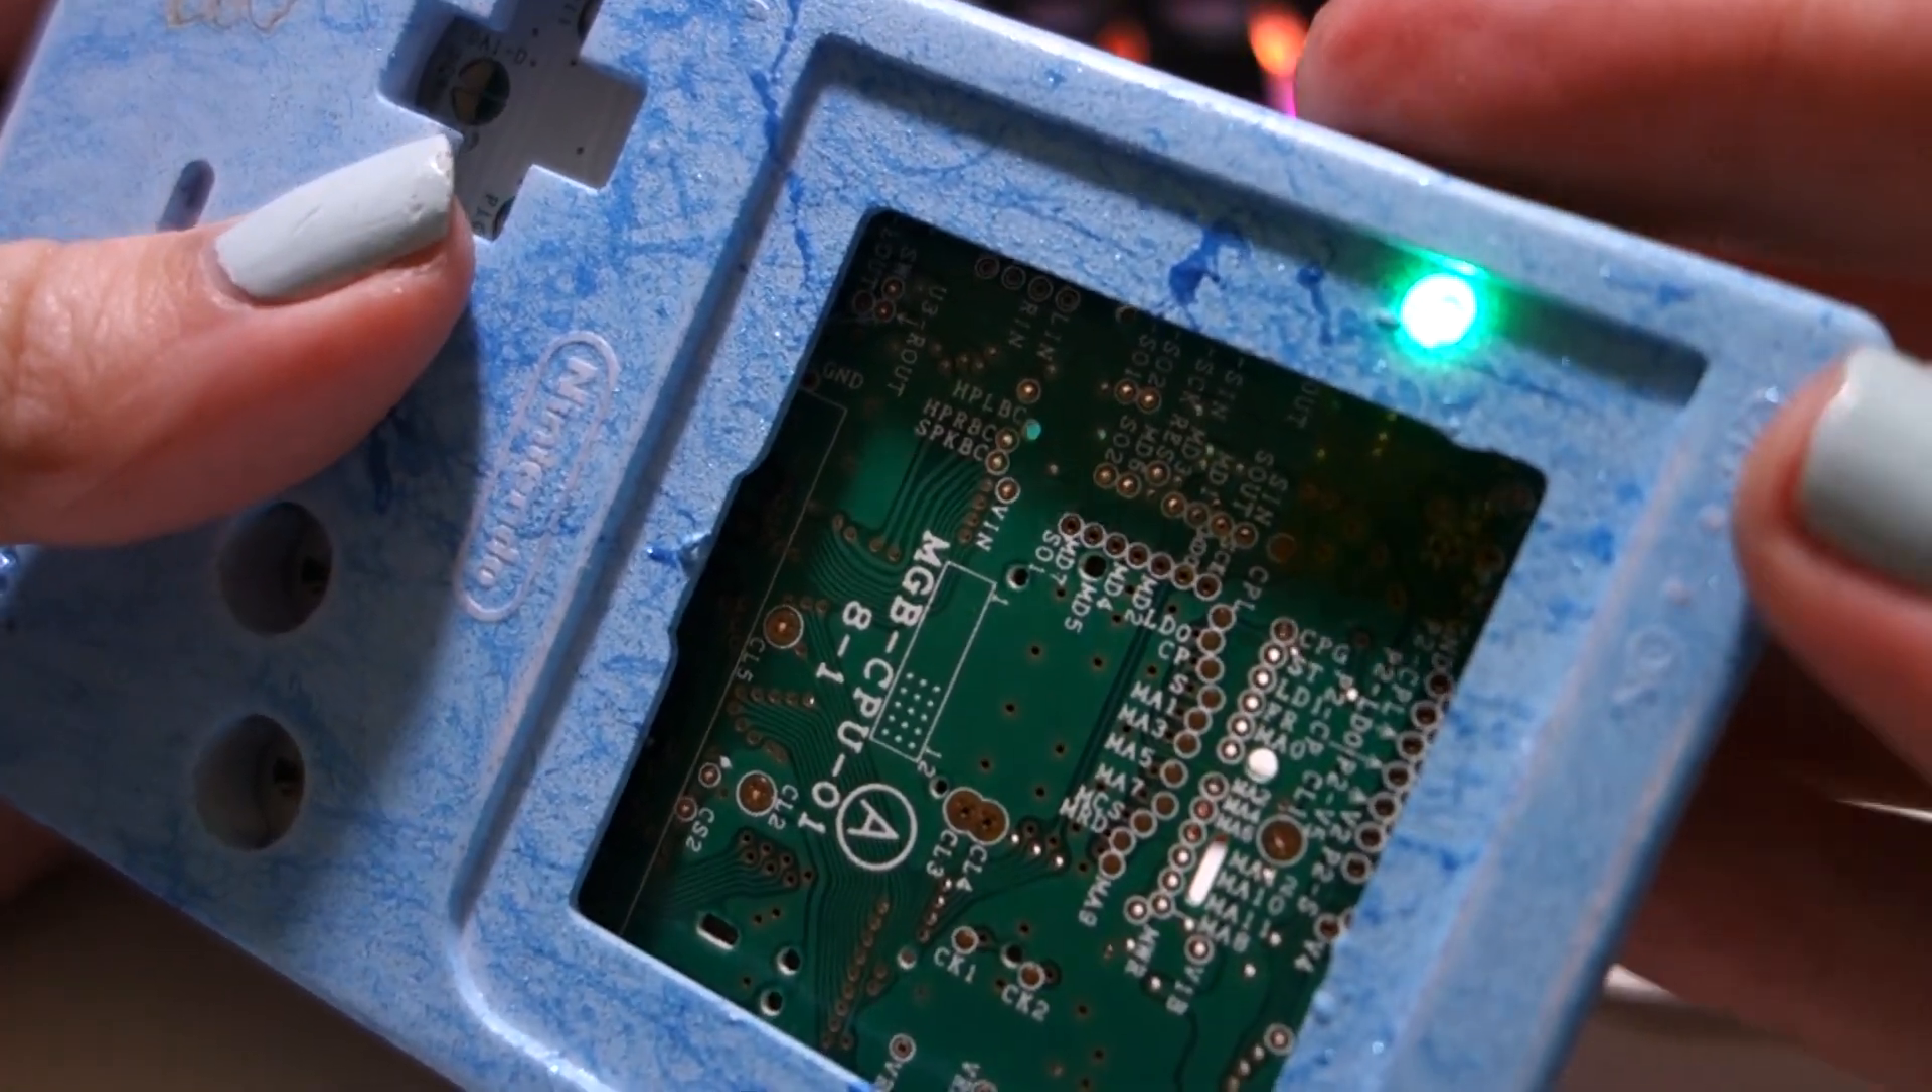As you can see you just thread the LED through the hole and just test it. Power on. And there we have our power LED.